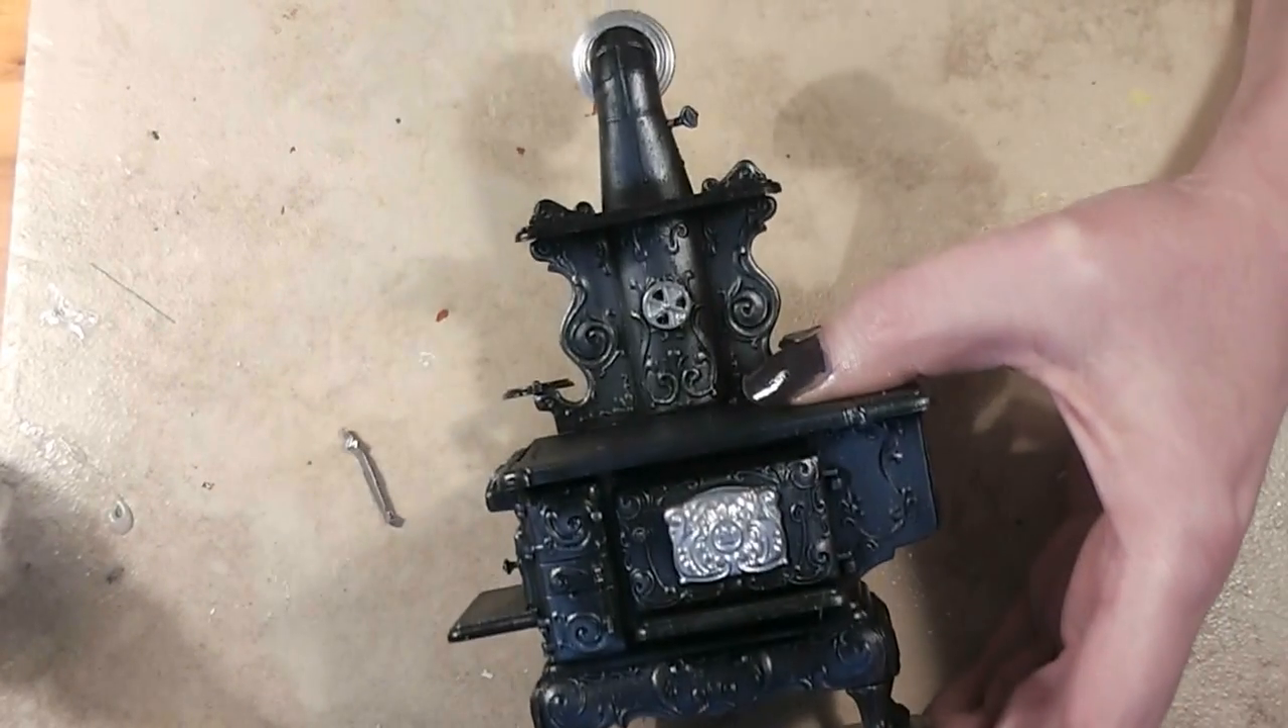We've gone from the kit in the box of a bunch of loose pieces to our completed wood cook stove.